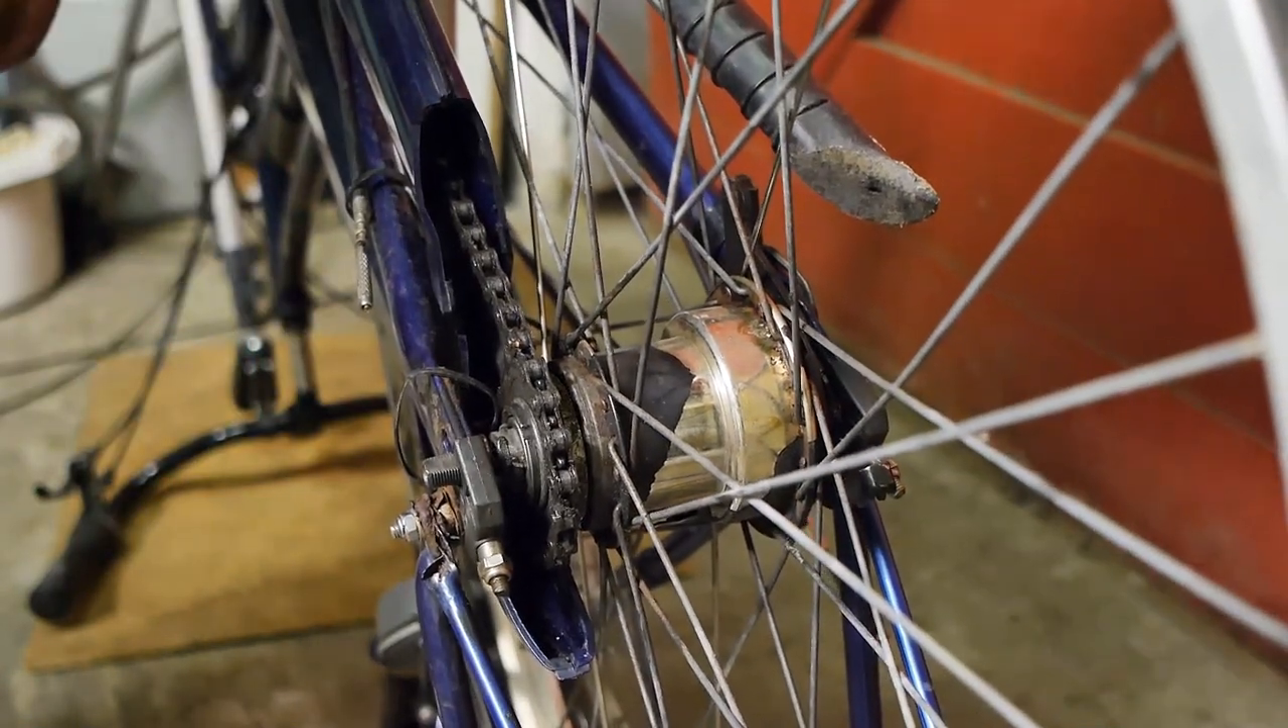Well after some struggle I managed to reinstall the chain.